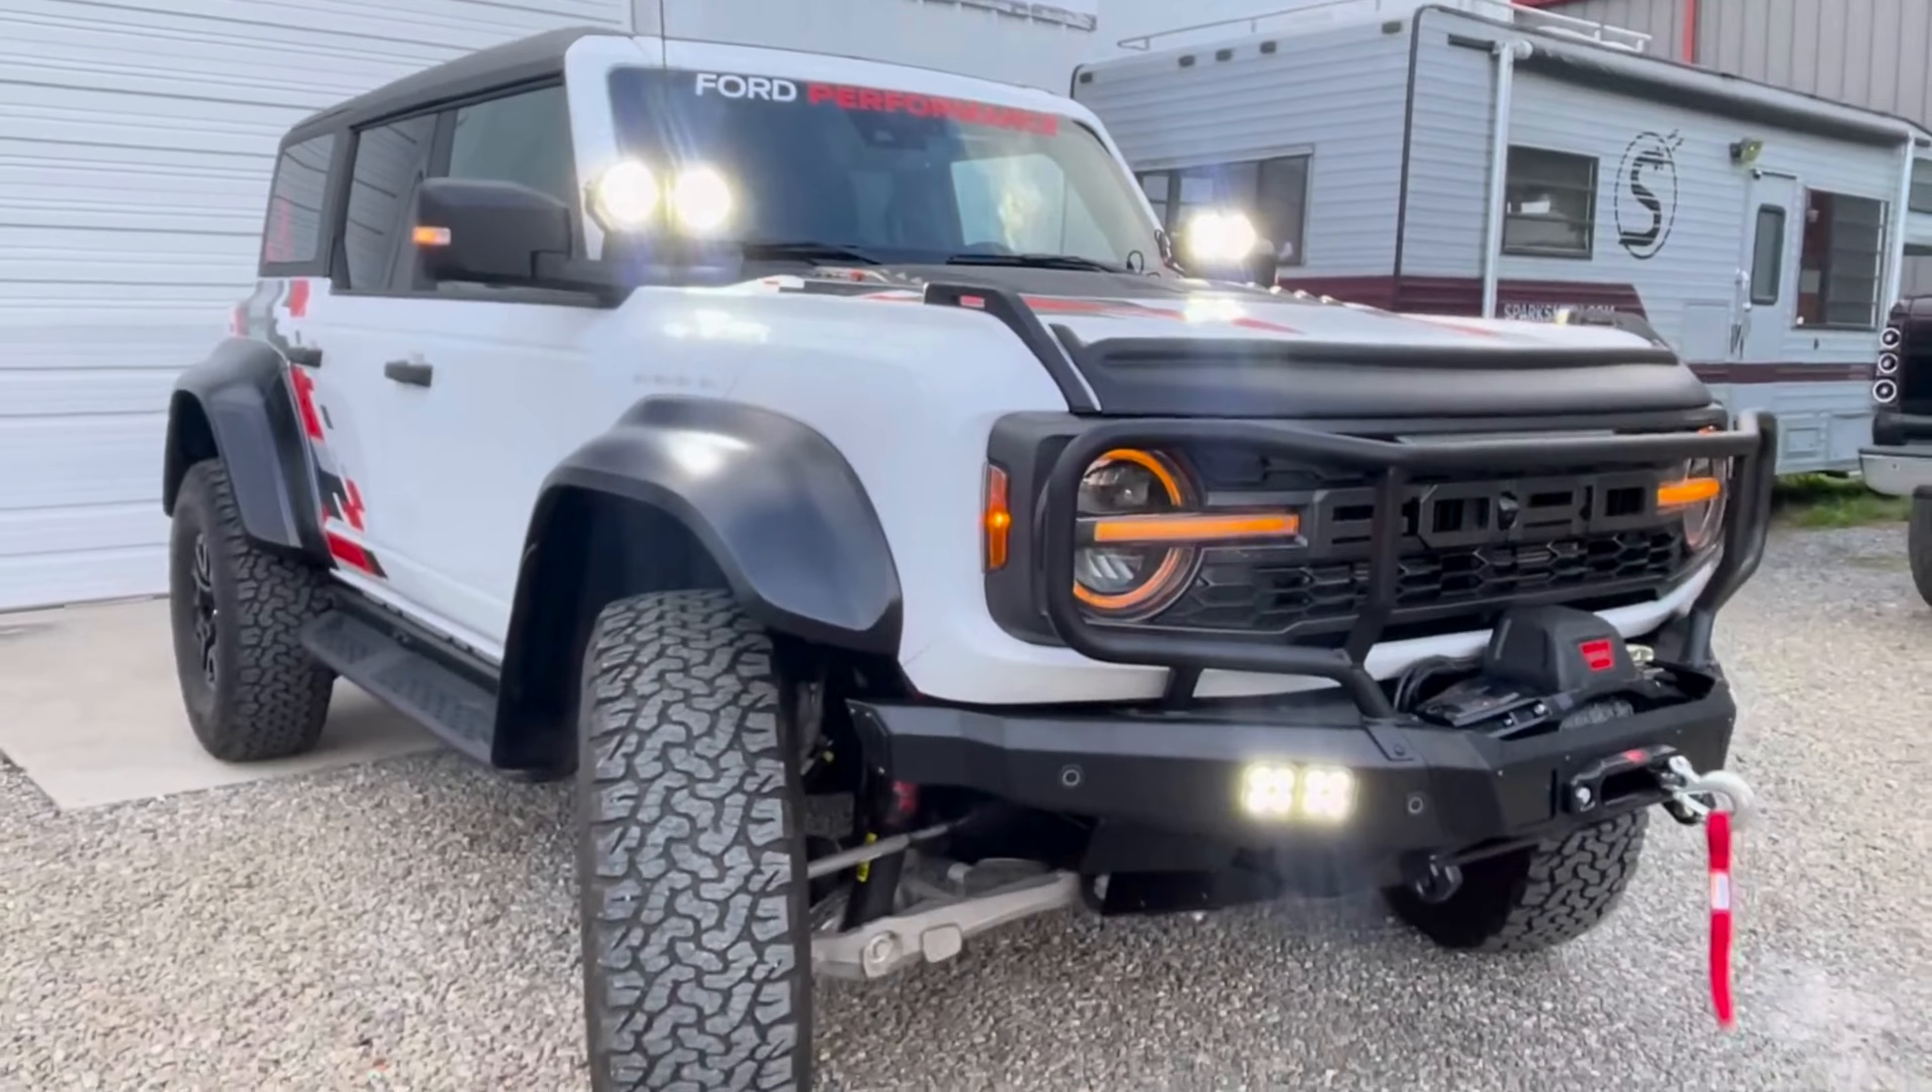There you have it one complete bumper install for a brand new ford bronco raptor got that max lighter steel bumper on there with the new pod lights from the brush guard and the winch.